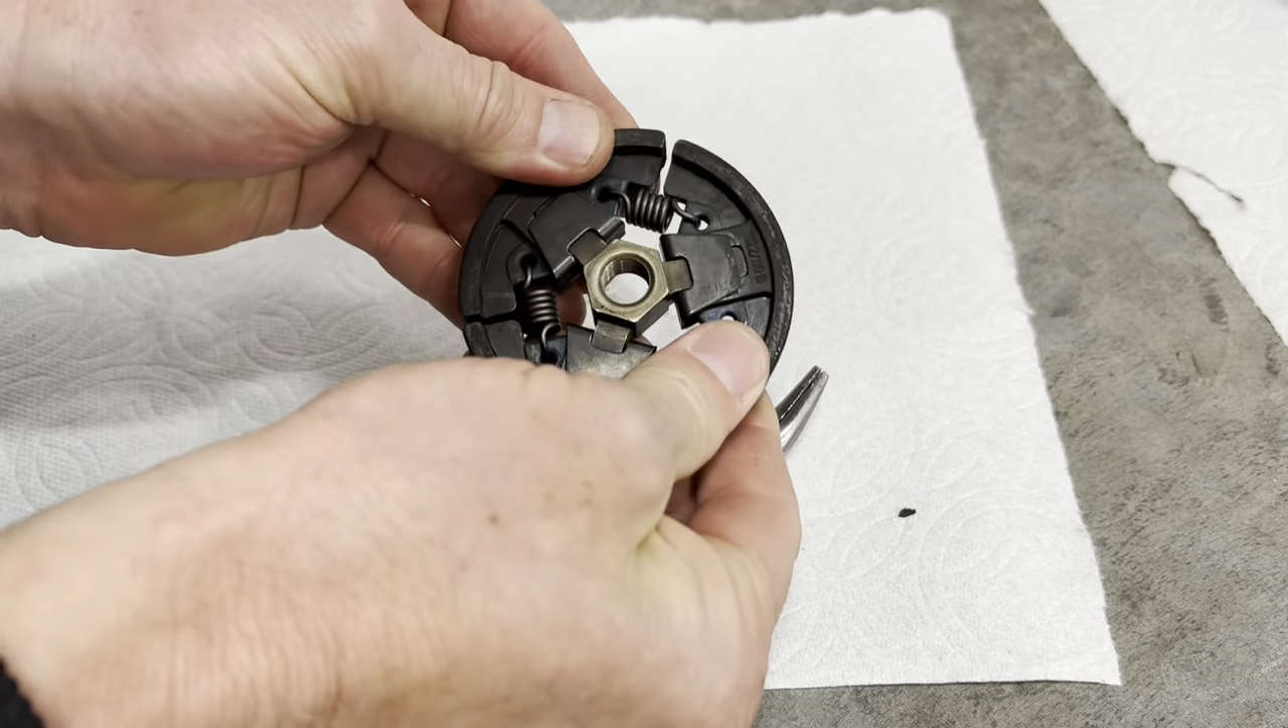And now we've rebuilt that clutch spring assembly.